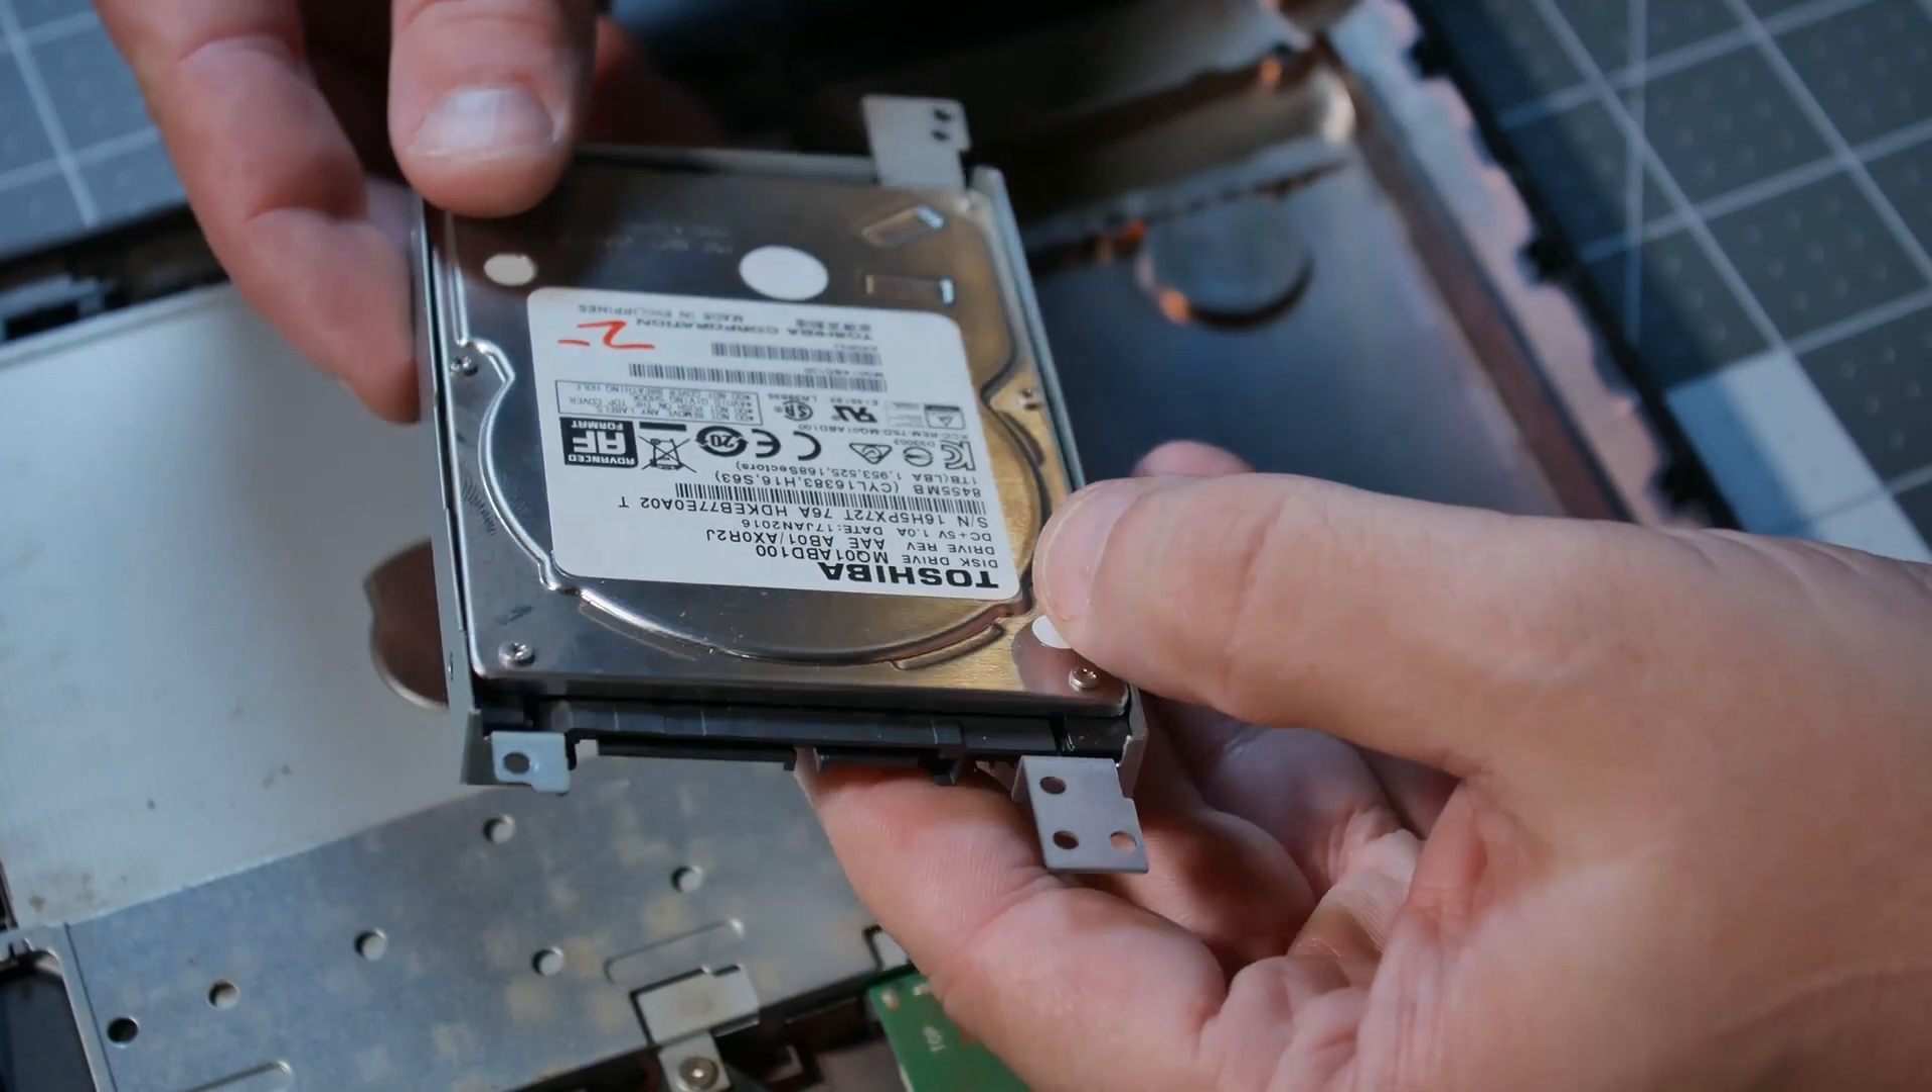Now that the four screws are loosened up, the hard drive just pops out like this.